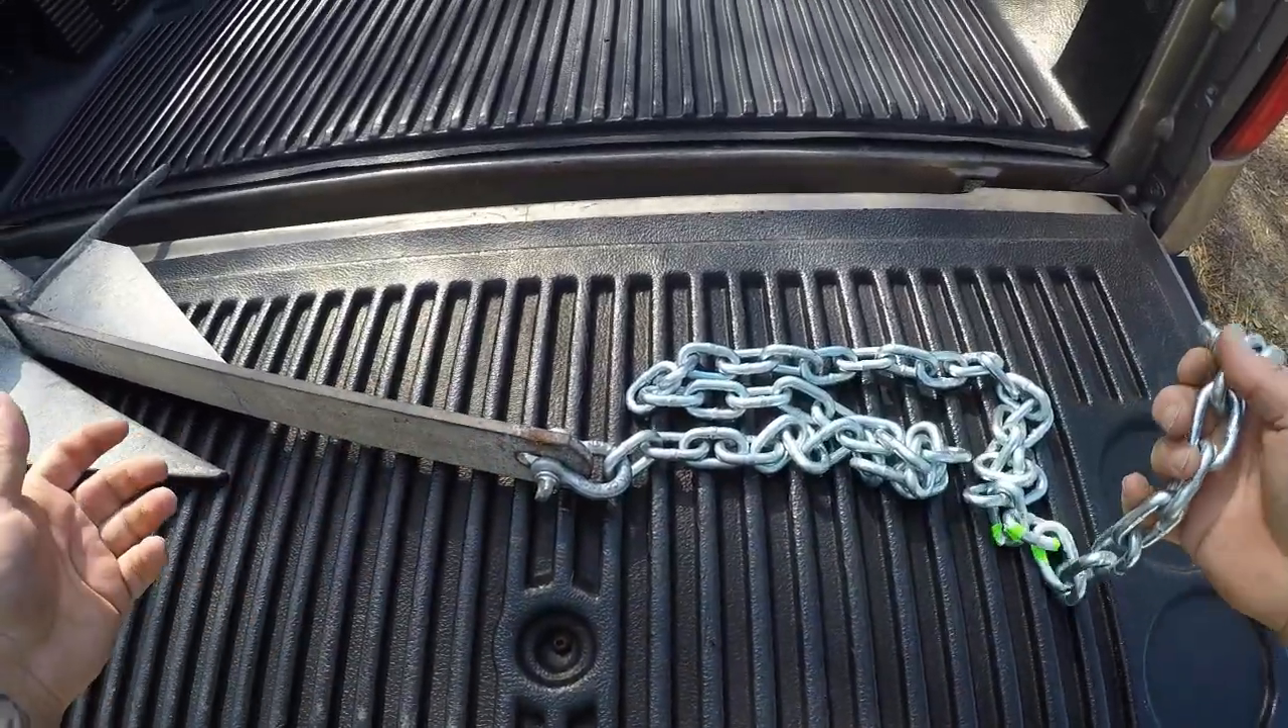And now you got your chain connected to your anchor.